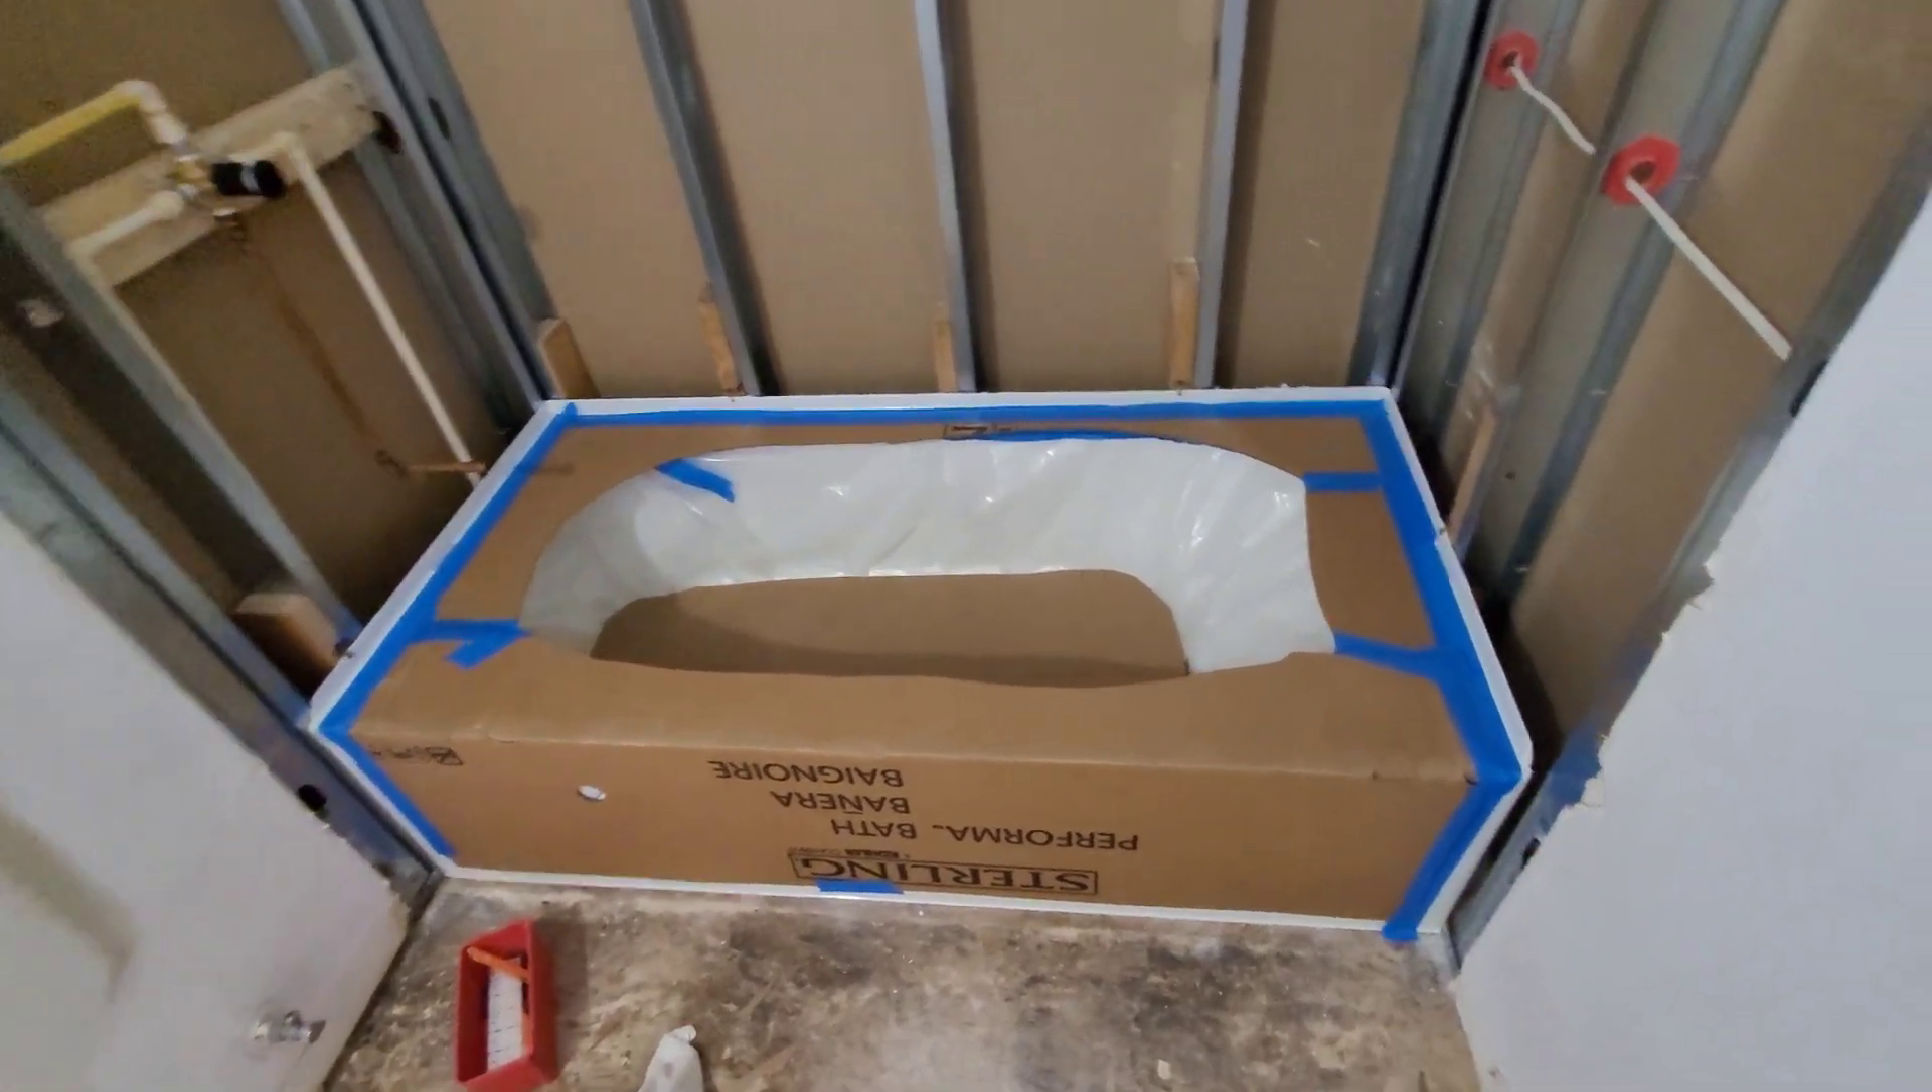The tub is already installed and i tape it up.